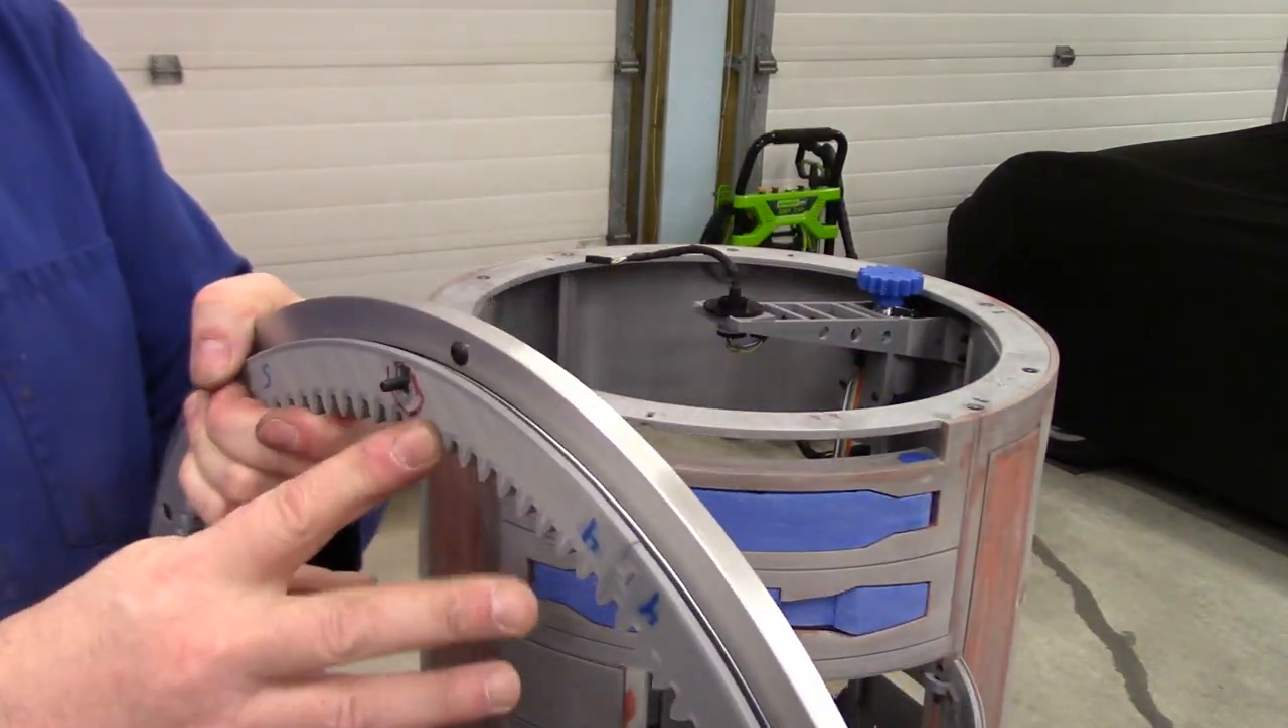Here is the lazy susan with the ring gear installed.